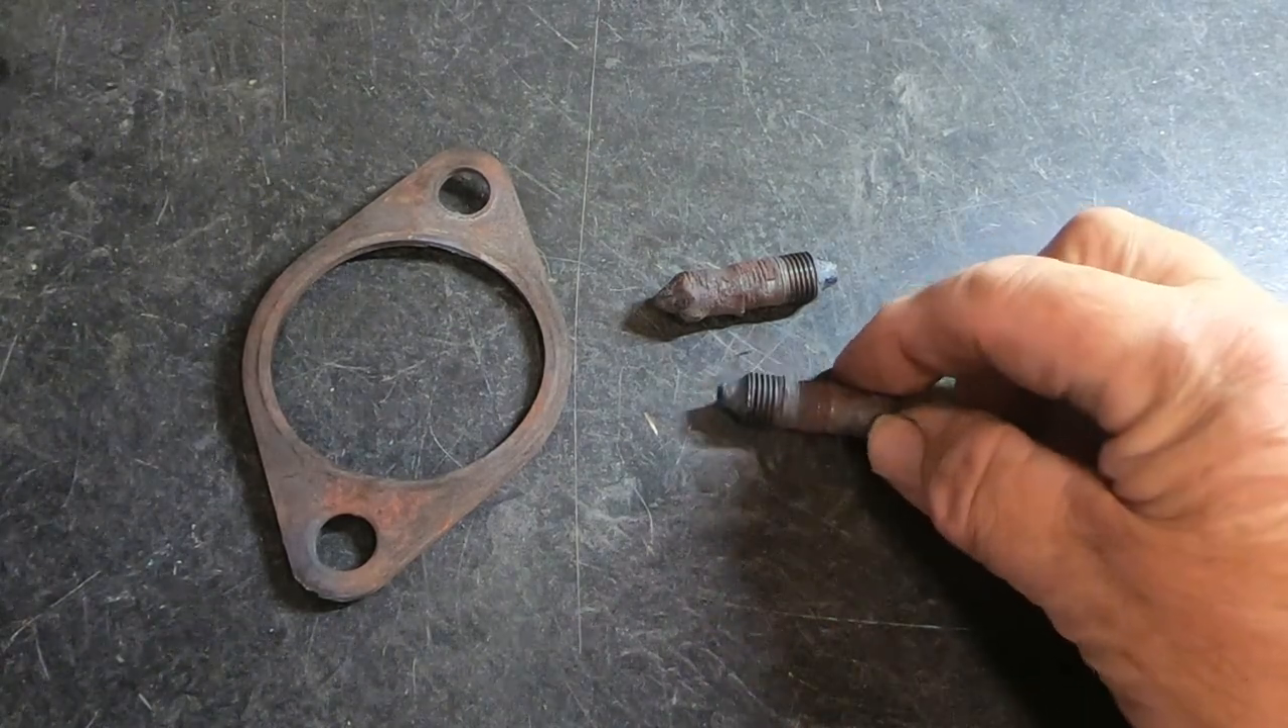So these are the two studs we got out and this is the gasket.